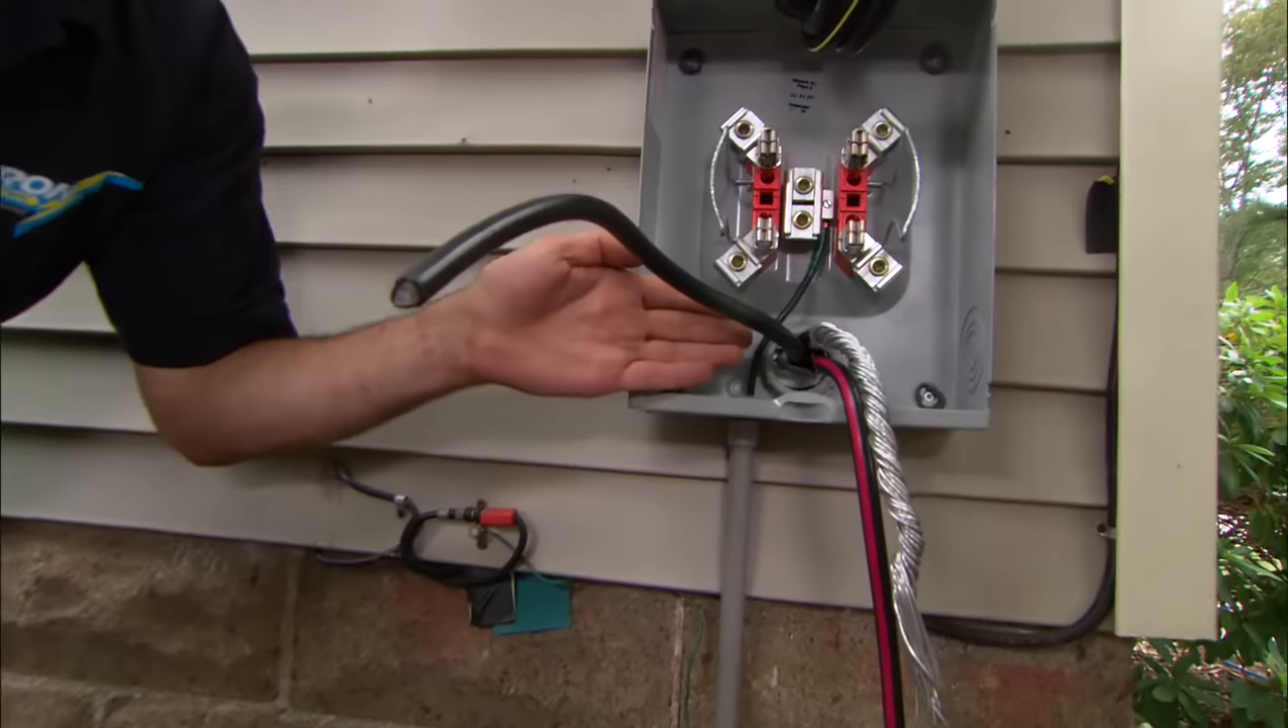You can see the cable's already been installed. The wire runs up into the meter socket.